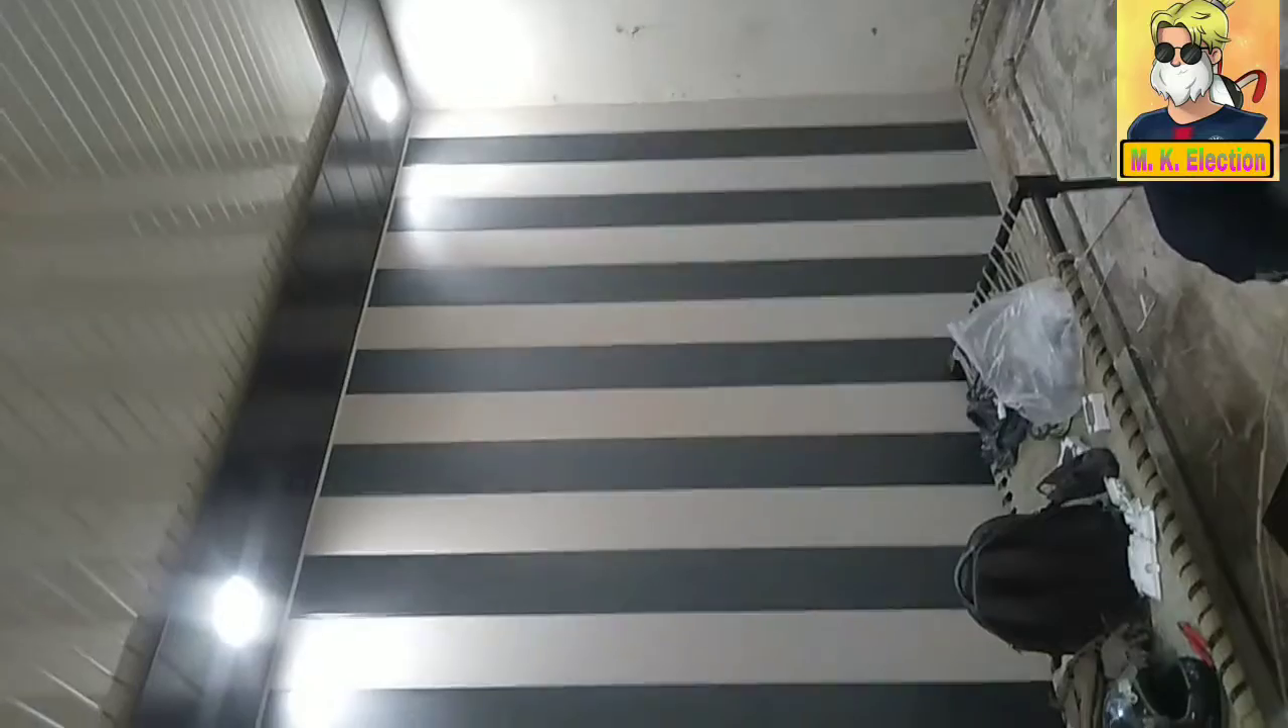یہ ہمارے جو ہے پینل لگ چکے ہیں۔